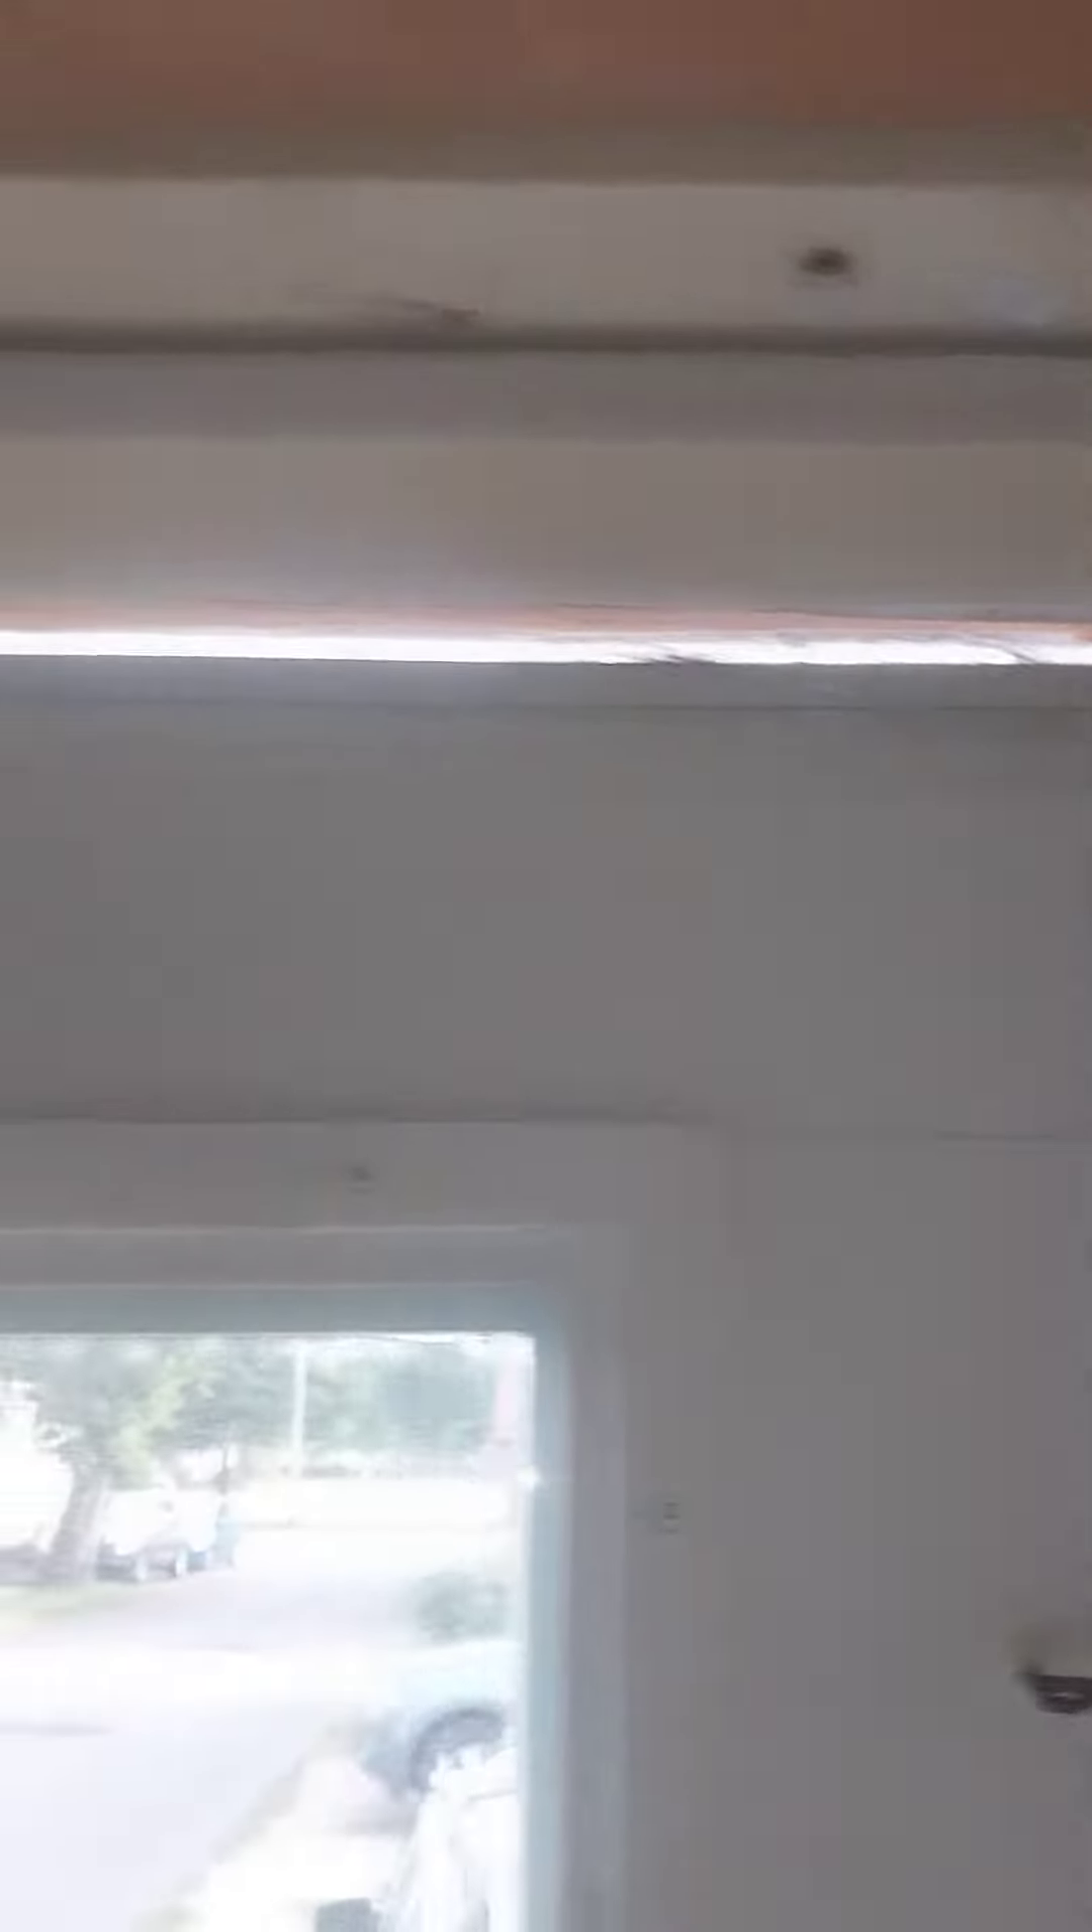This is where I really be having my main issues at in the back door. Flies and stuff and spiders be coming in. So that's a real big gap.